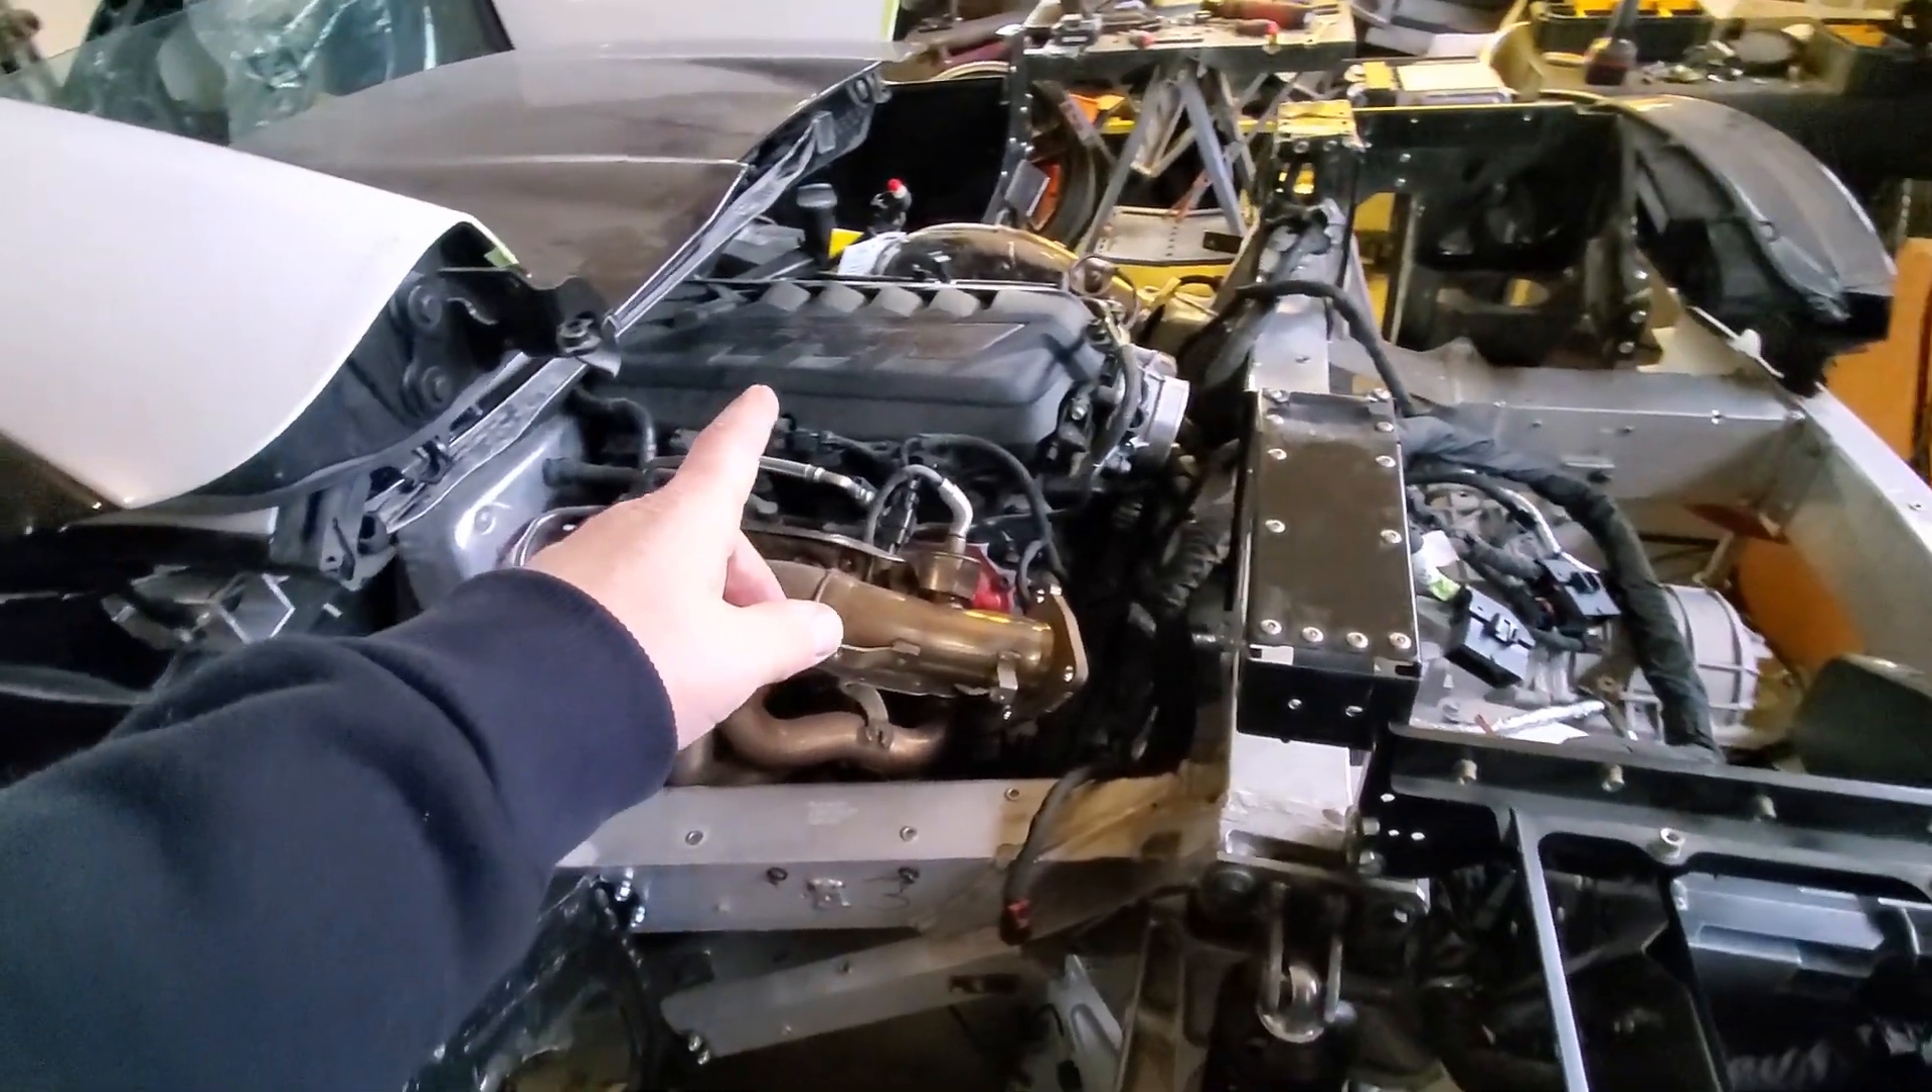Now, one of the other things that I've done is now you can actually see the Corvette engine kind of nestled up in here.